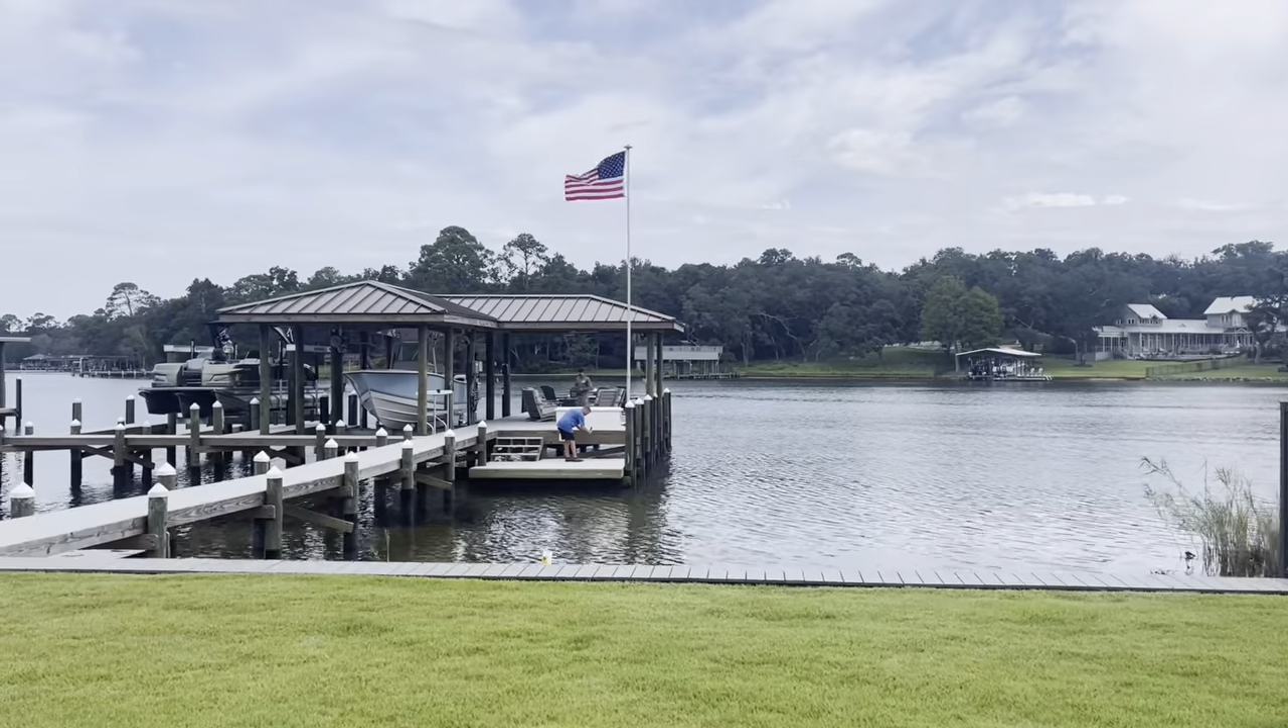Hey, got the flagpole mounted. Looks good.